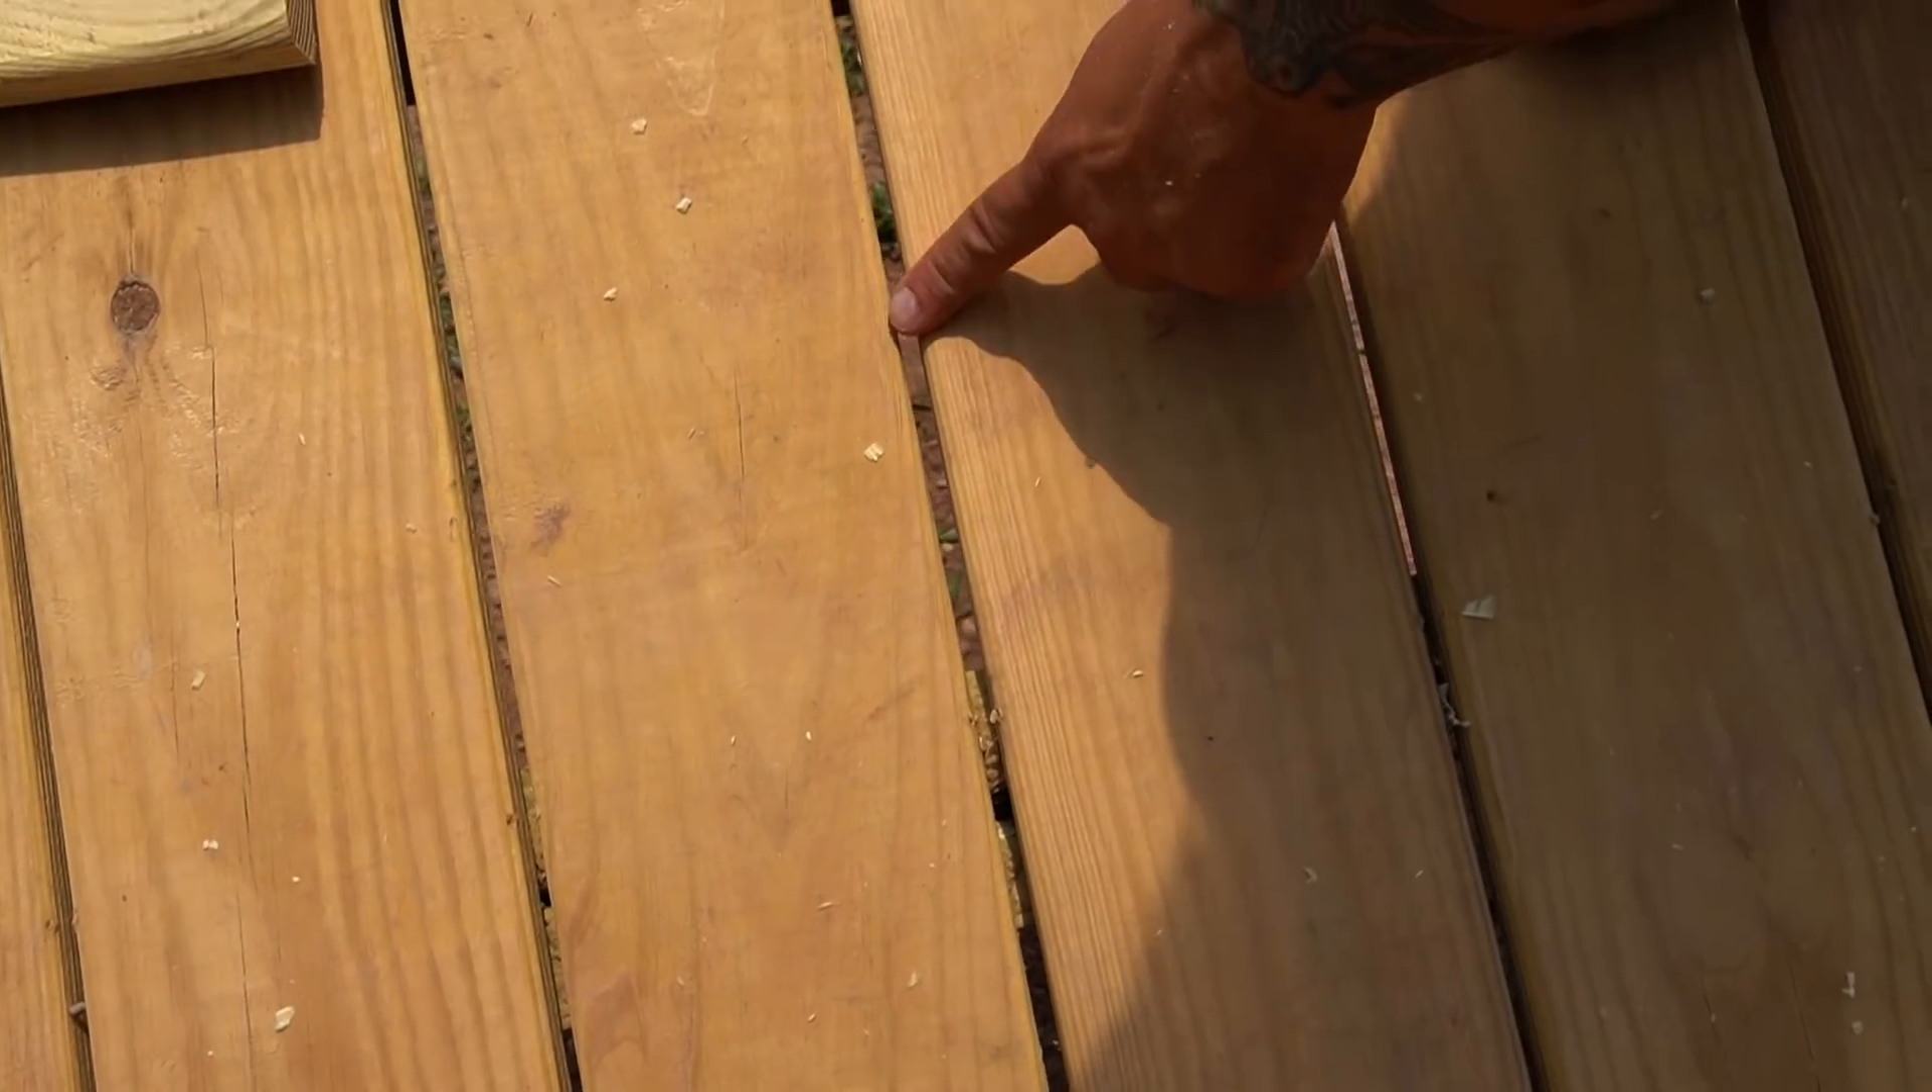Let's check out the deck boards real quick. So you can see there's a gap here now.